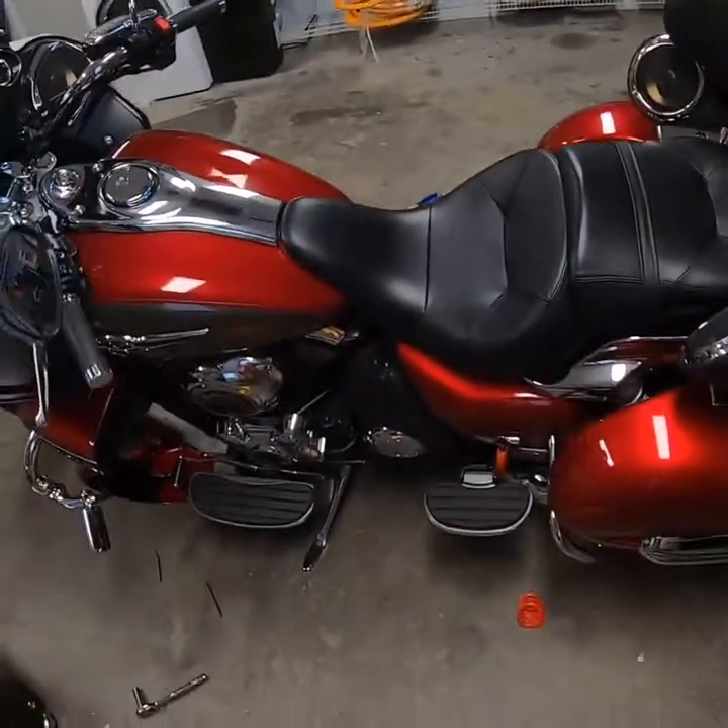And that's it. Our seat is on and our gas tank is back in.